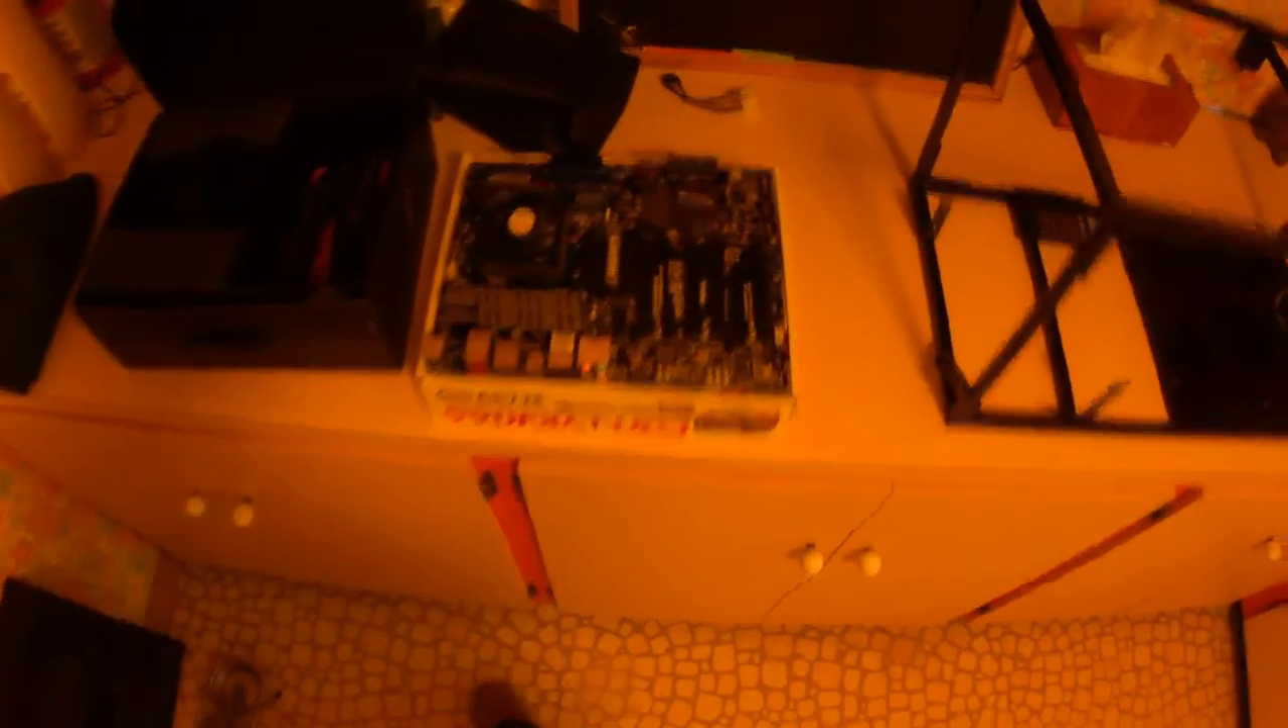So now I have my case pretty much built. Now I need to put the hardware in.